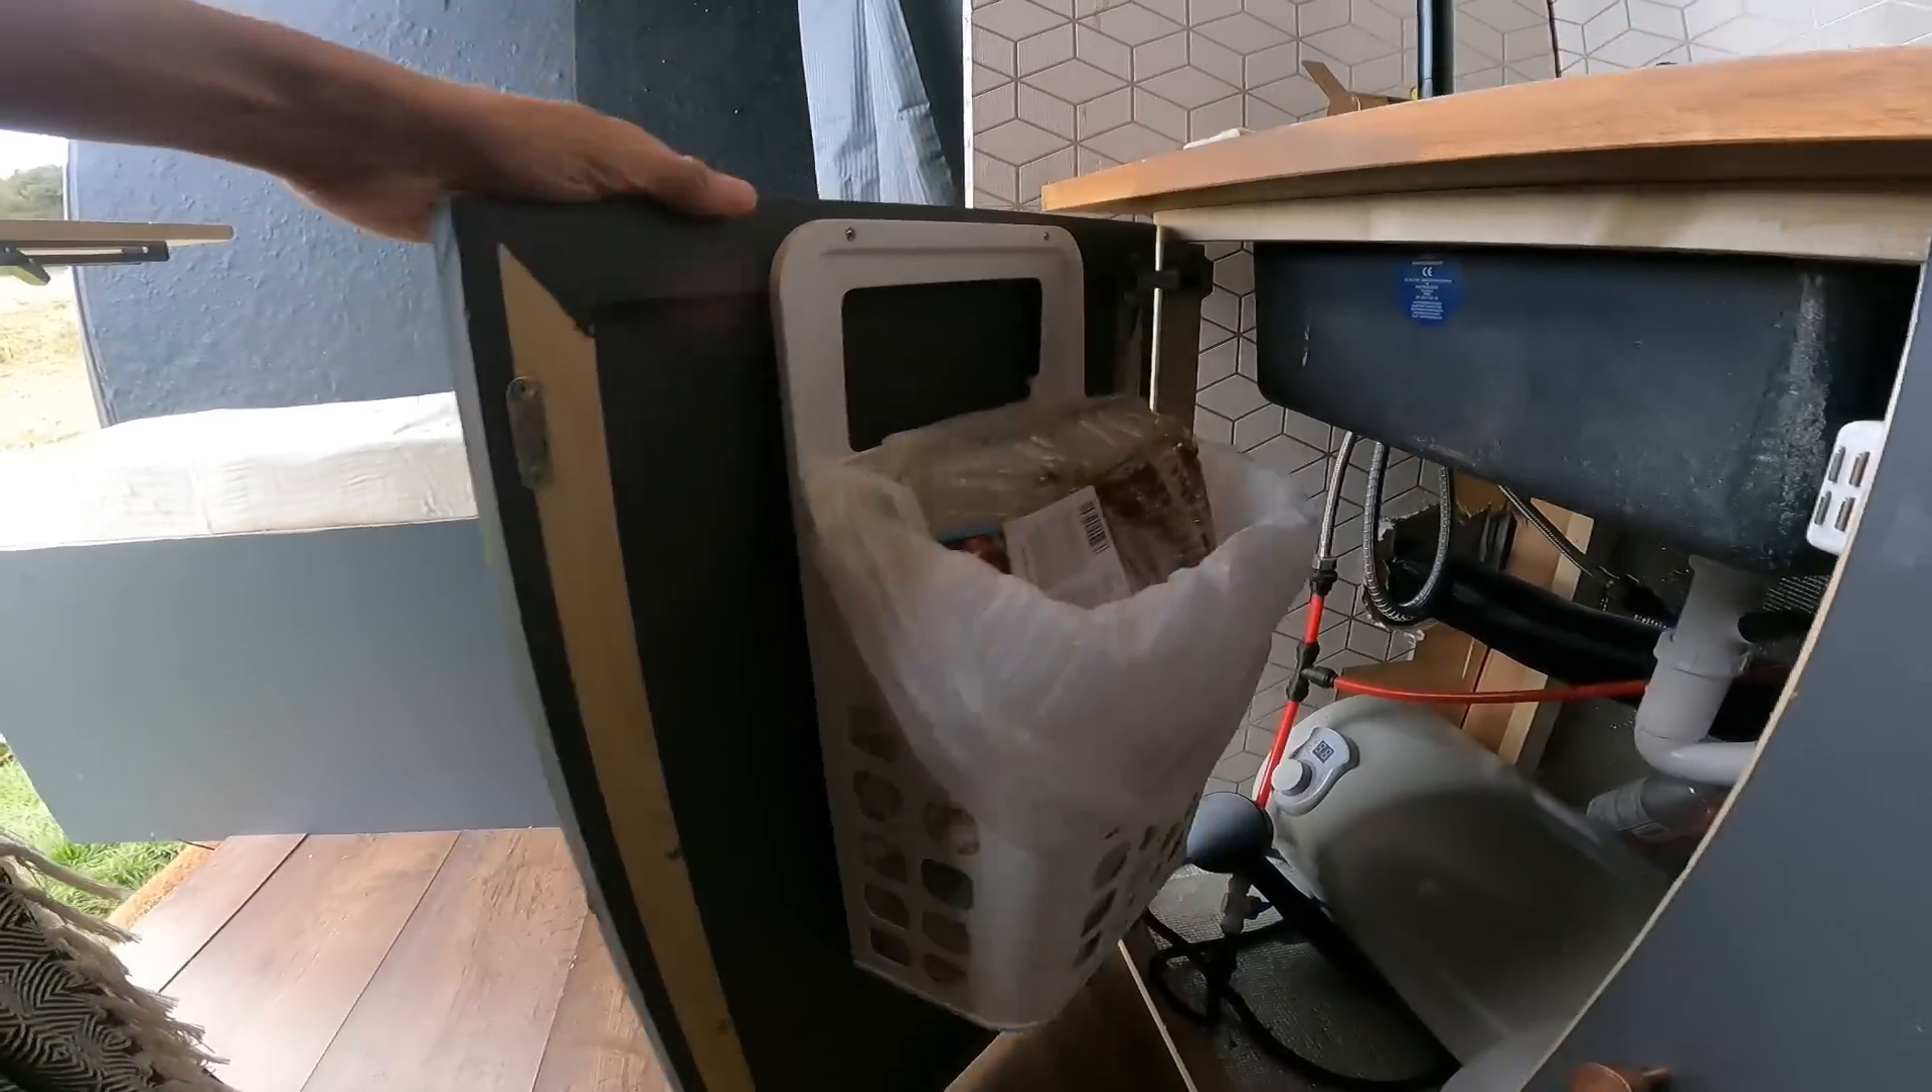We've now got a bin on the door.